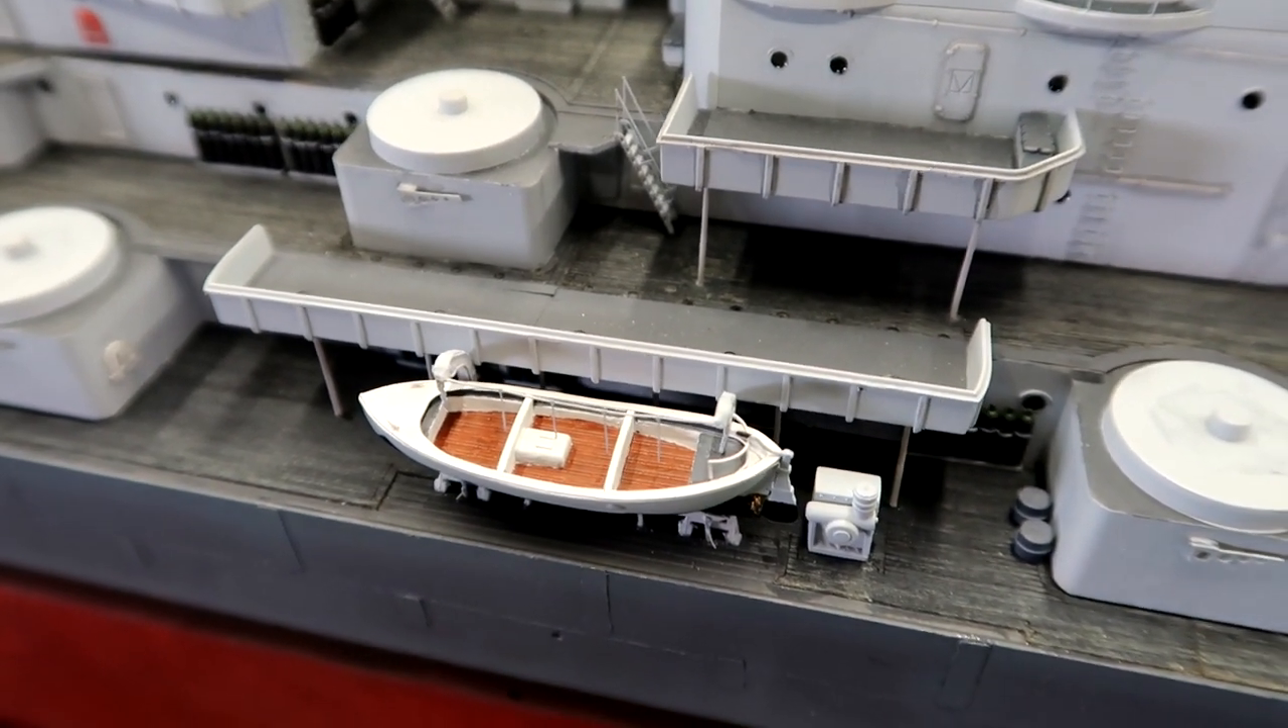On the port side the other captain's gig is installed.